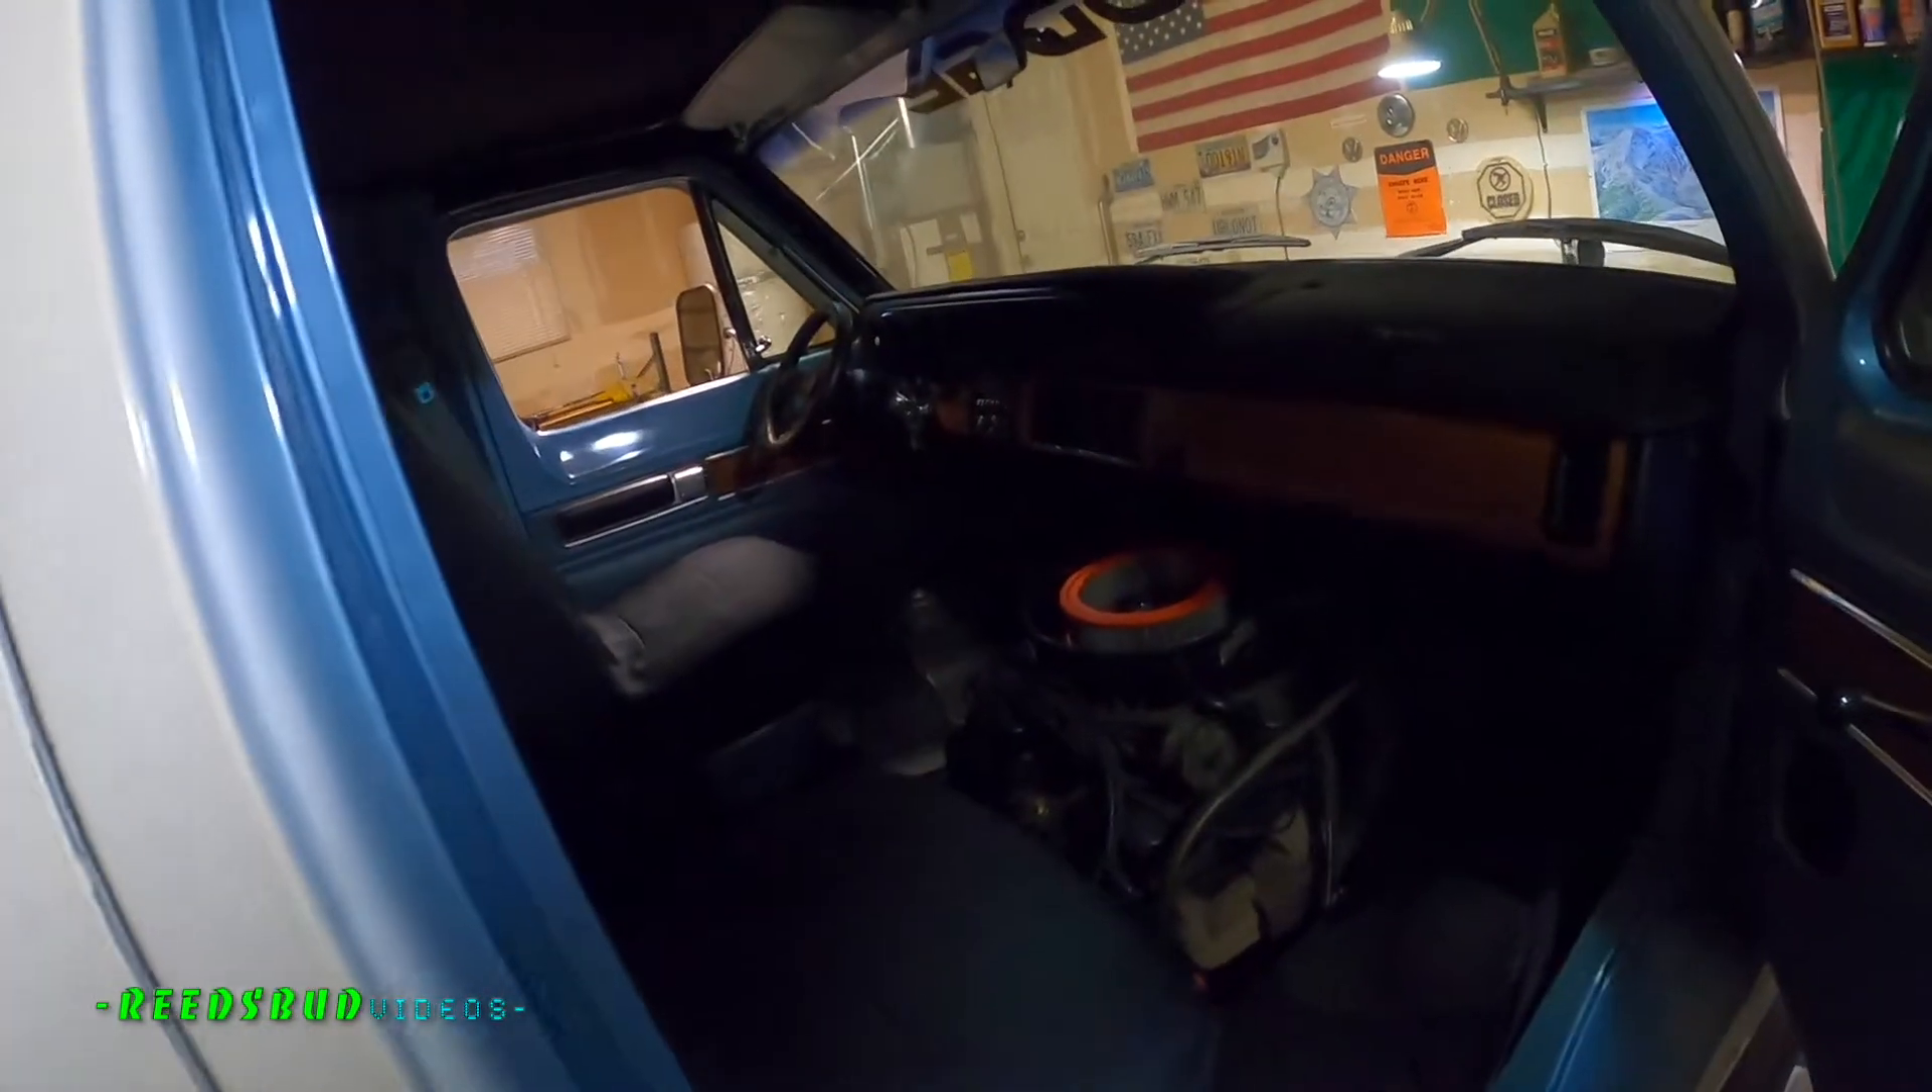Oh I don't have the shroud in but the interior is very nice.